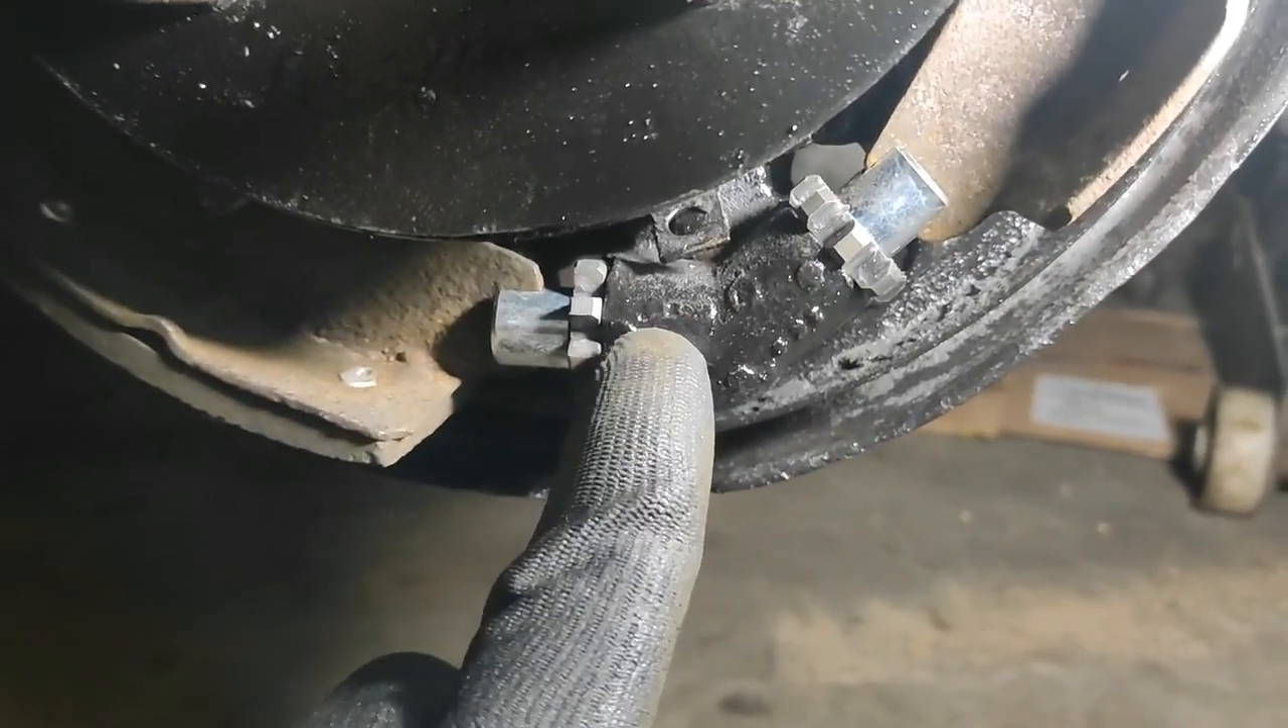E os dois reguladorzinhos, eles foram aqui, ó. Dentro desse suporte aqui, tá vendo?